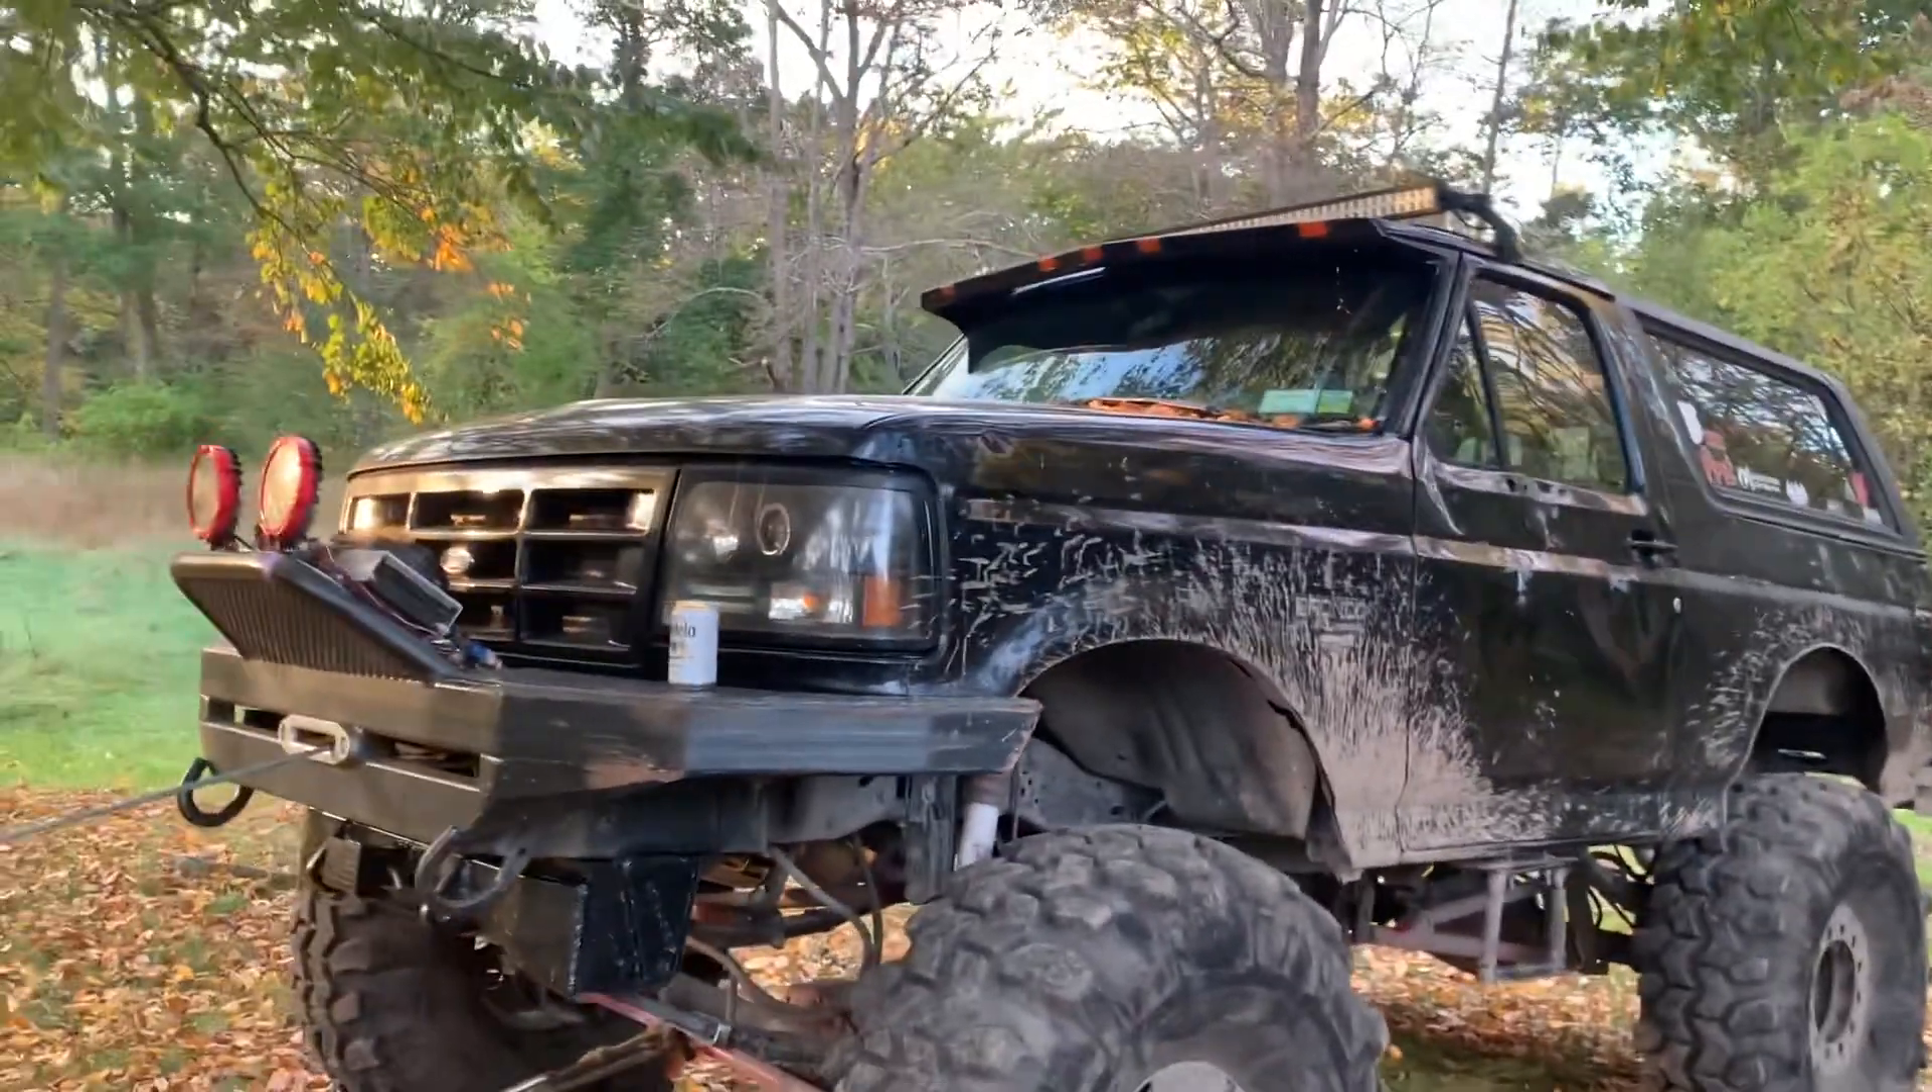As you can see, we have window glass in. So, we're on to our next activity, which is drinking beer and straightening our steering.